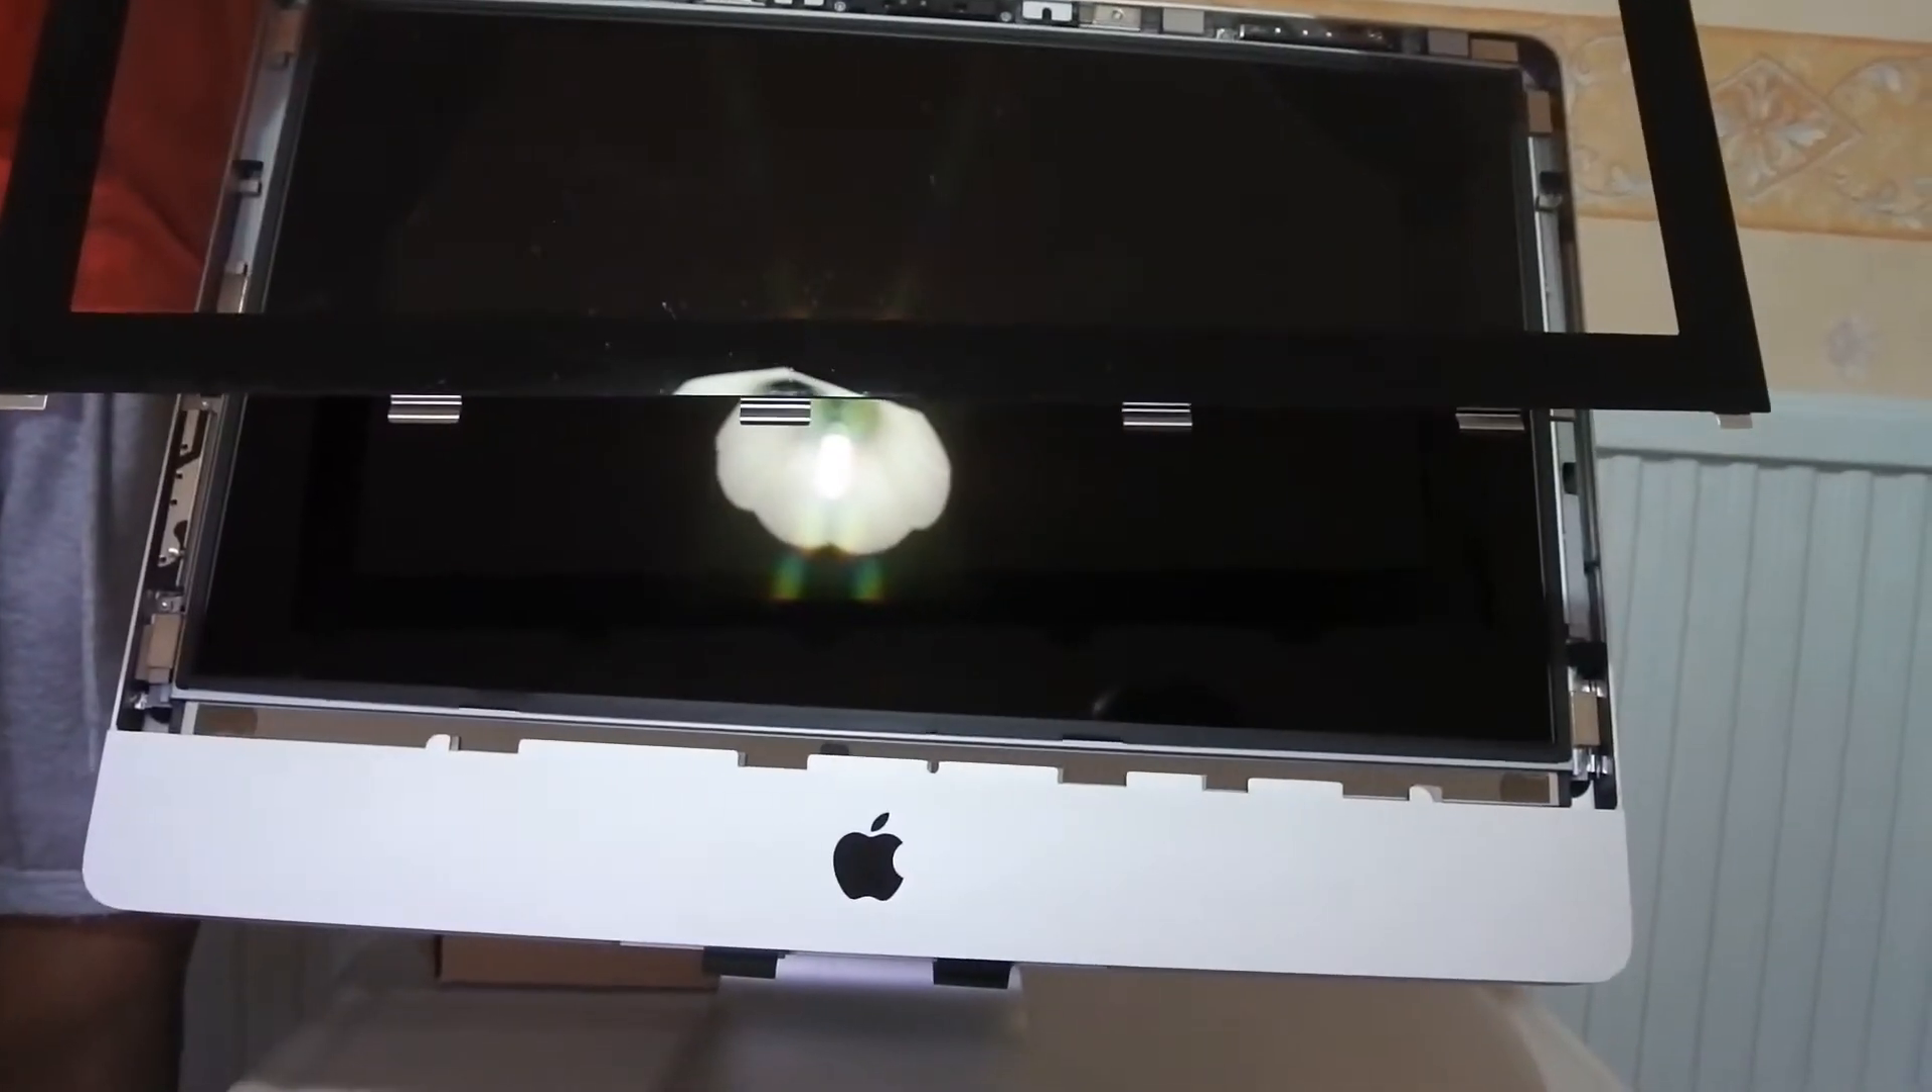Now you've removed the front panel you can go ahead and put it aside and we'll move on to the actual LCD.